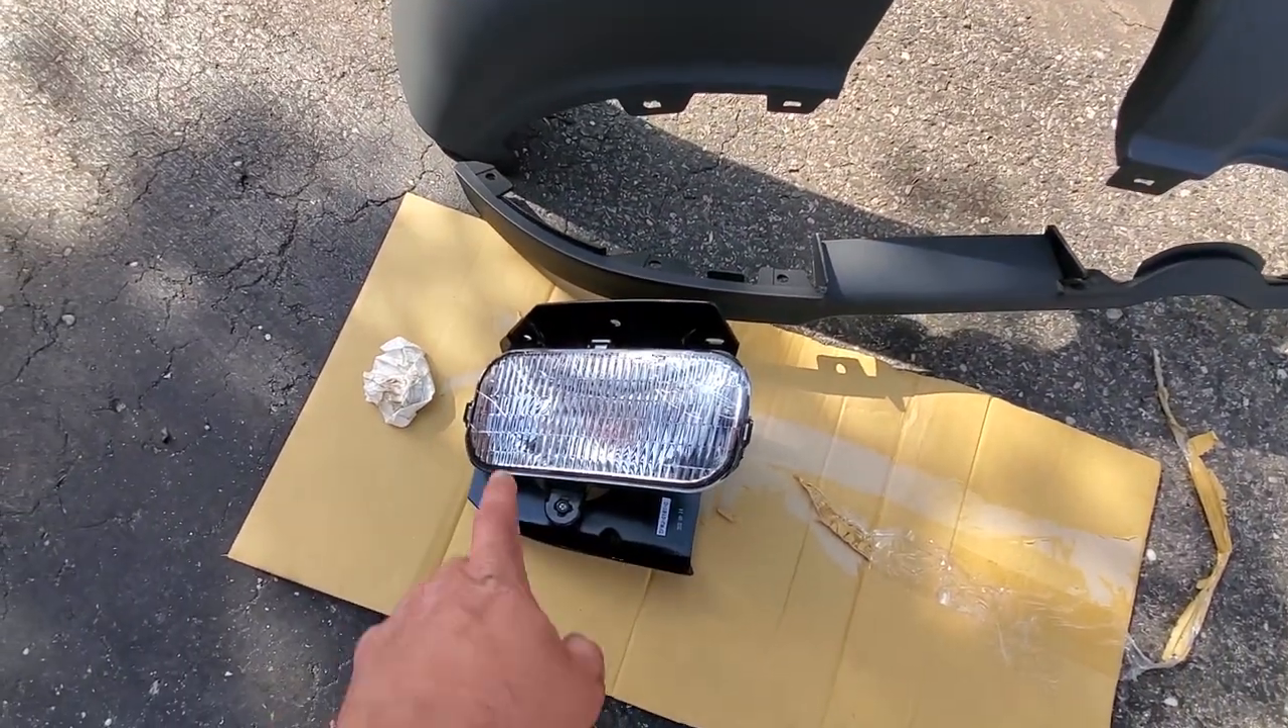Now all we gotta do is put in these fog lights that we also got on the internet.